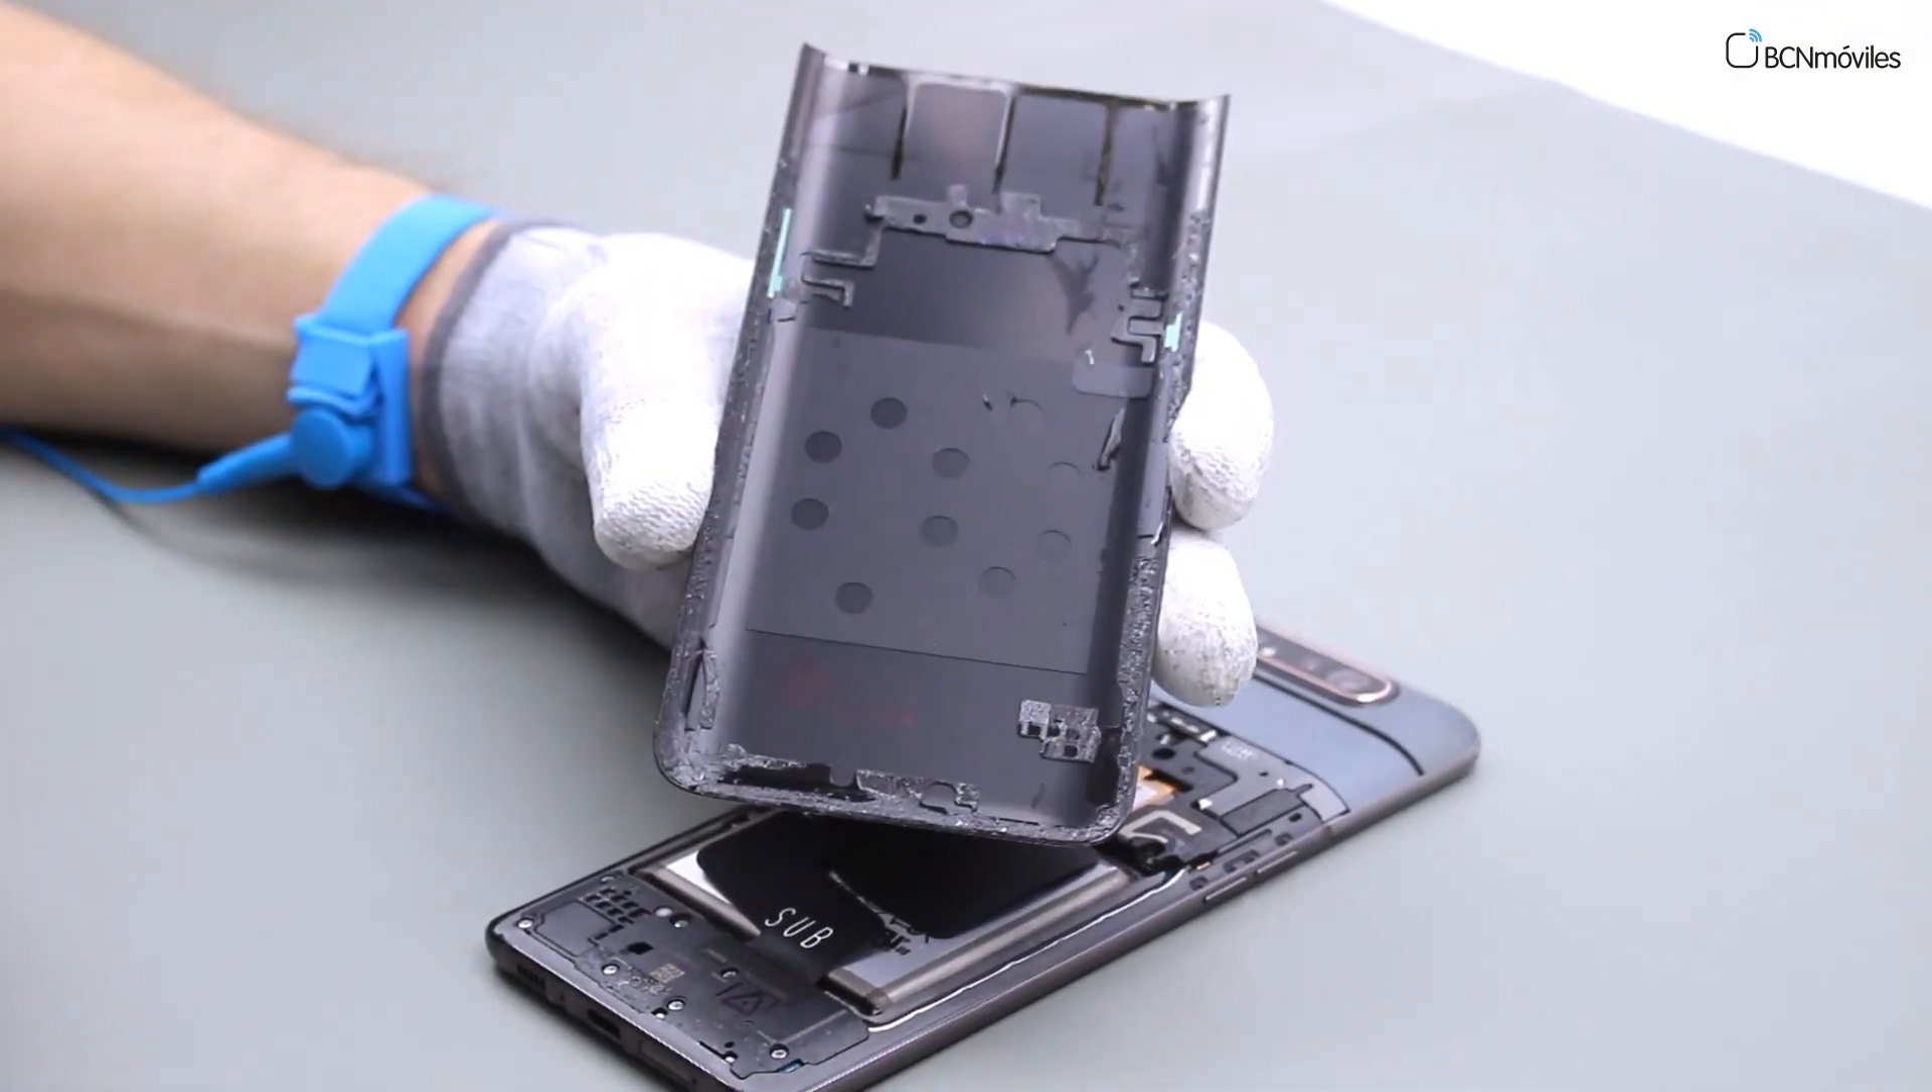Para finalizar esta reparación lo que me queda es pegar este cristal trasero.